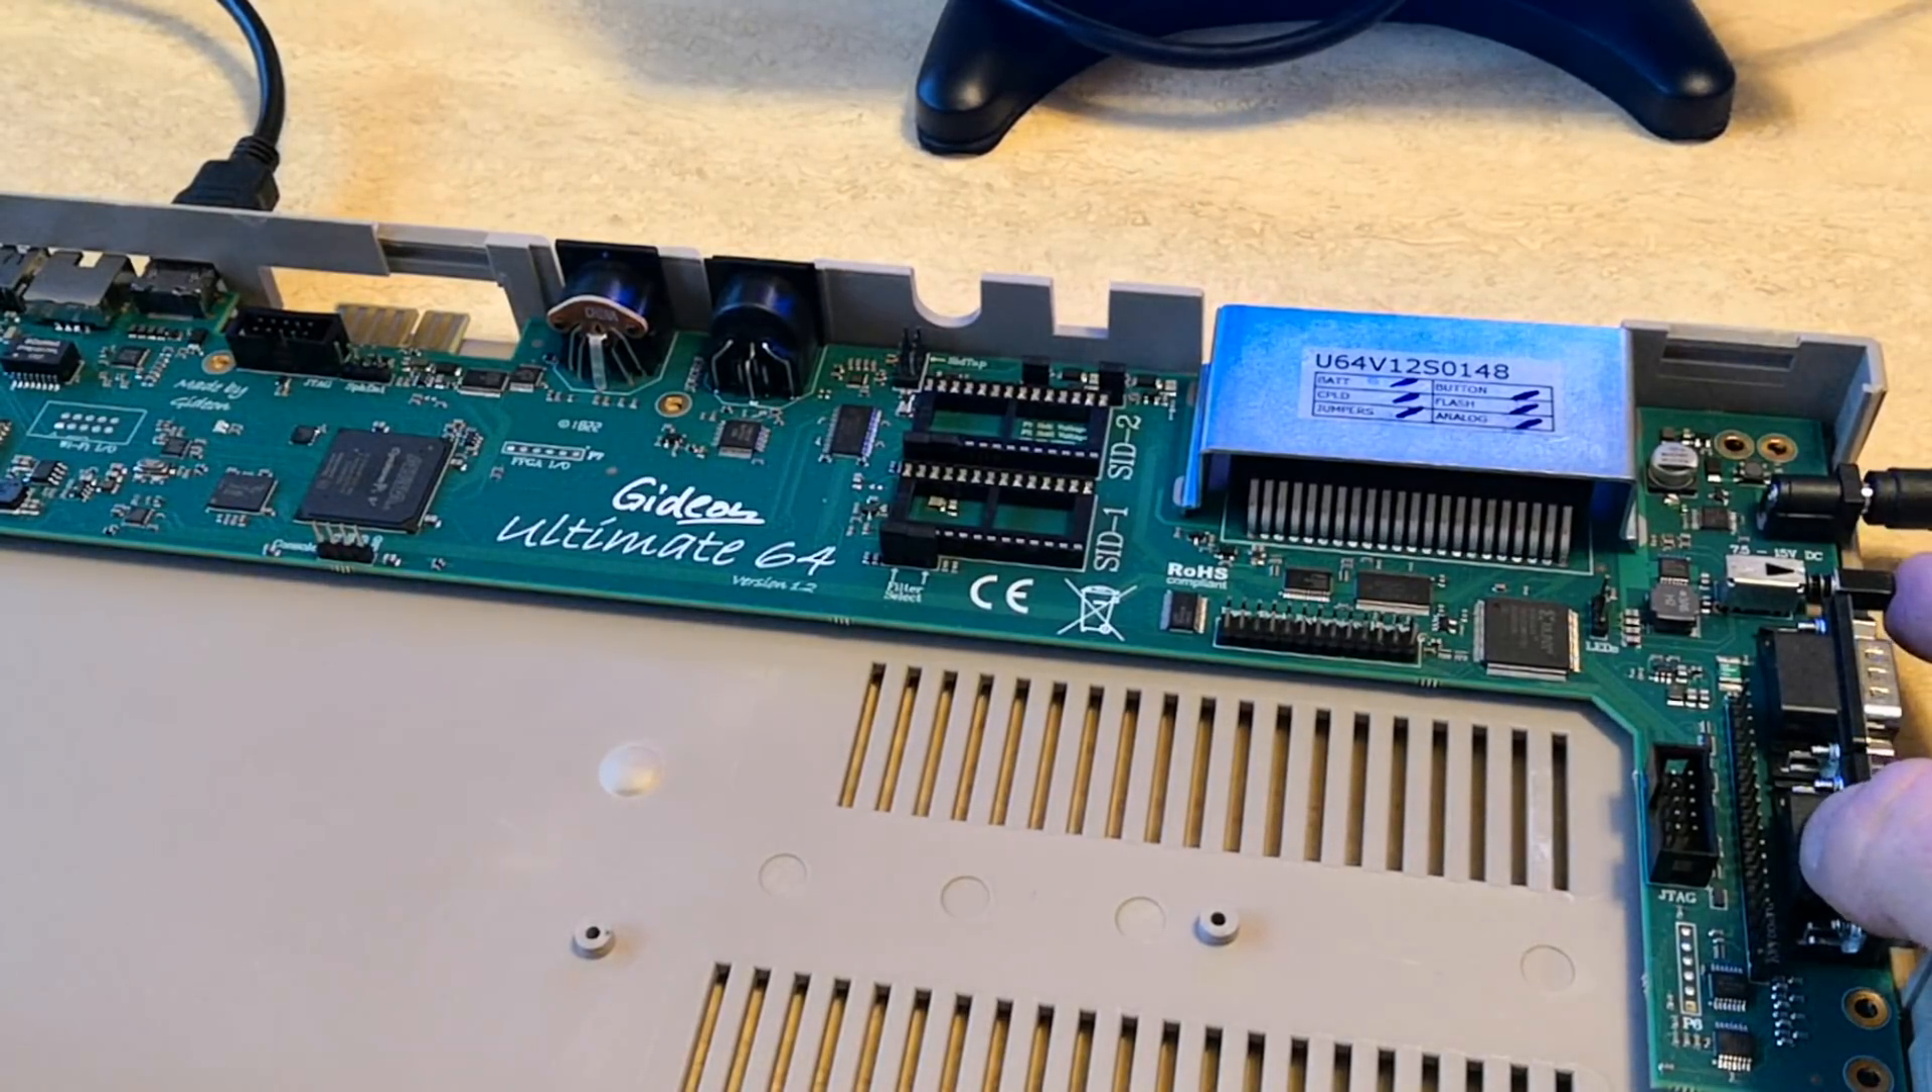I am installing my Ultimate 64 in an original bread bin case and as you can see it fits and sits in perfectly.